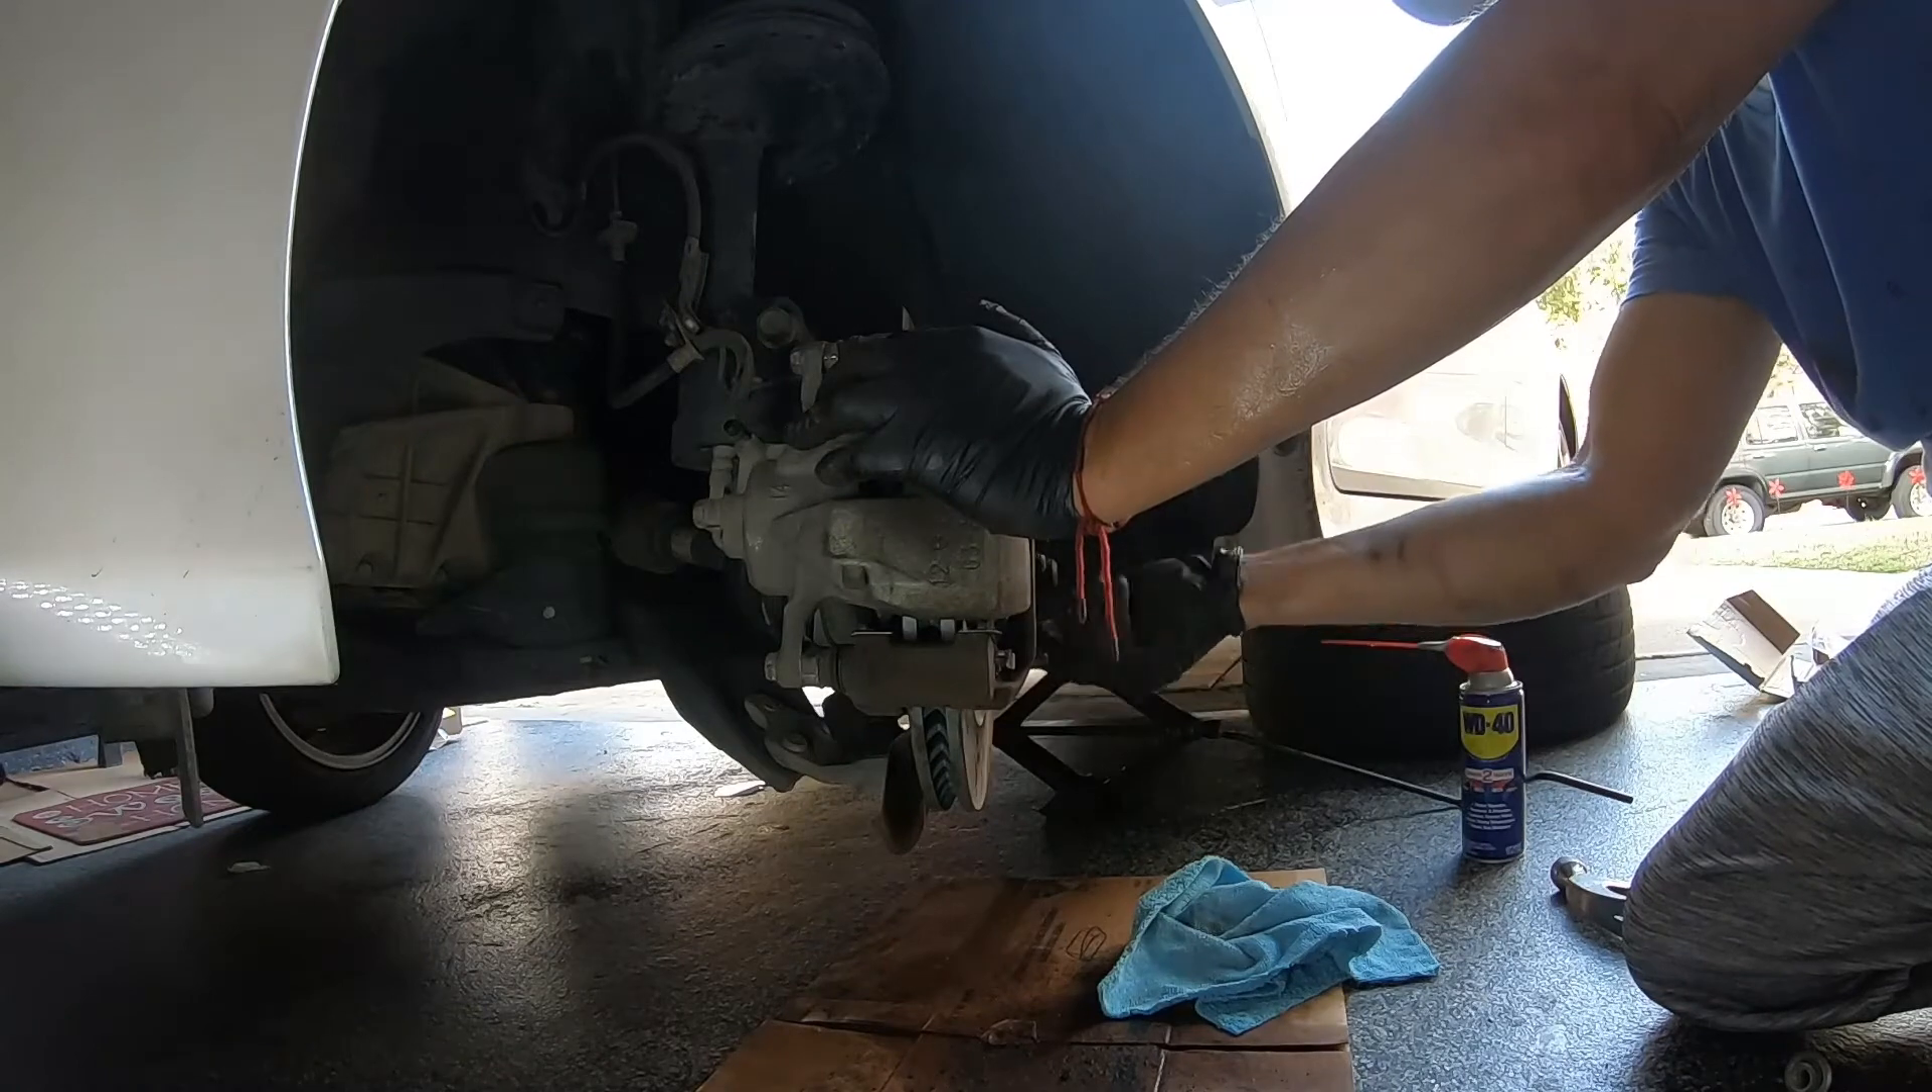Ahora lo único que falta ya solo es poner la llanta de regreso.